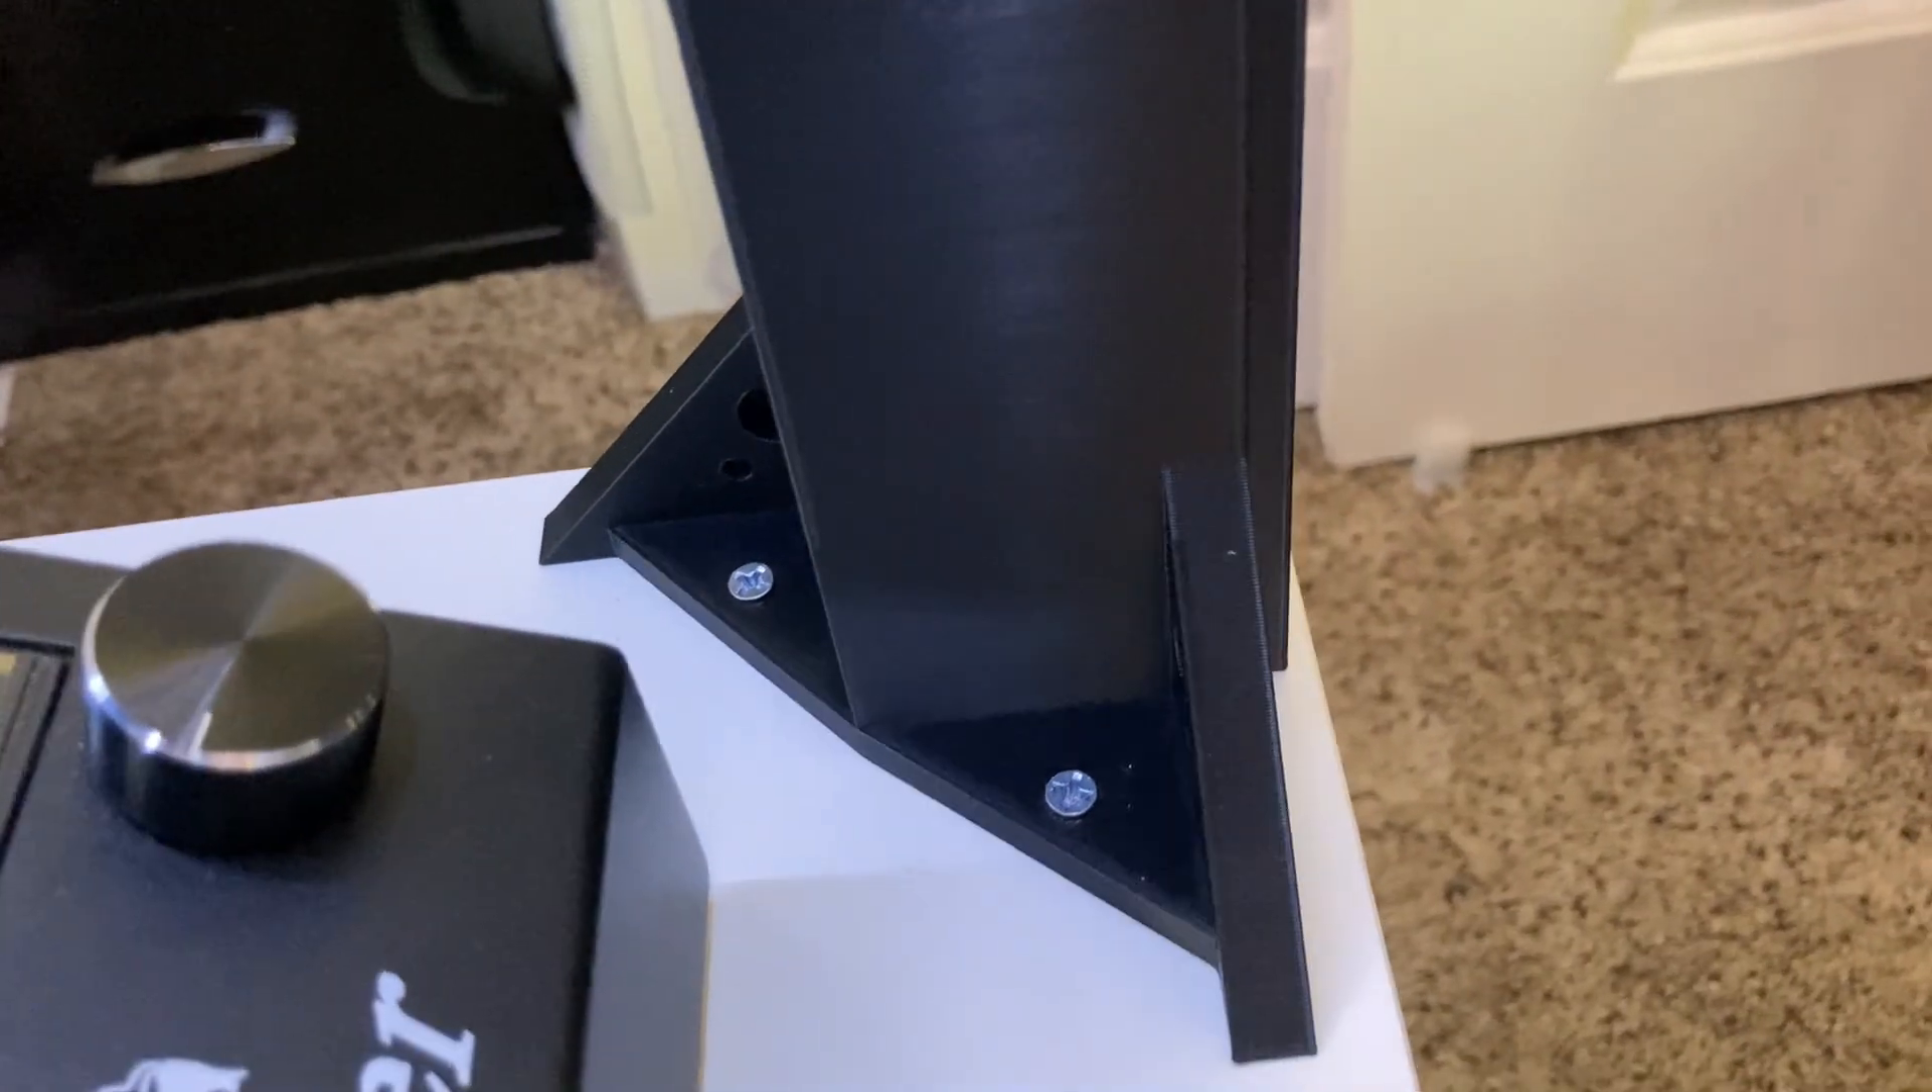I just attached those feet to the top of the first stand.